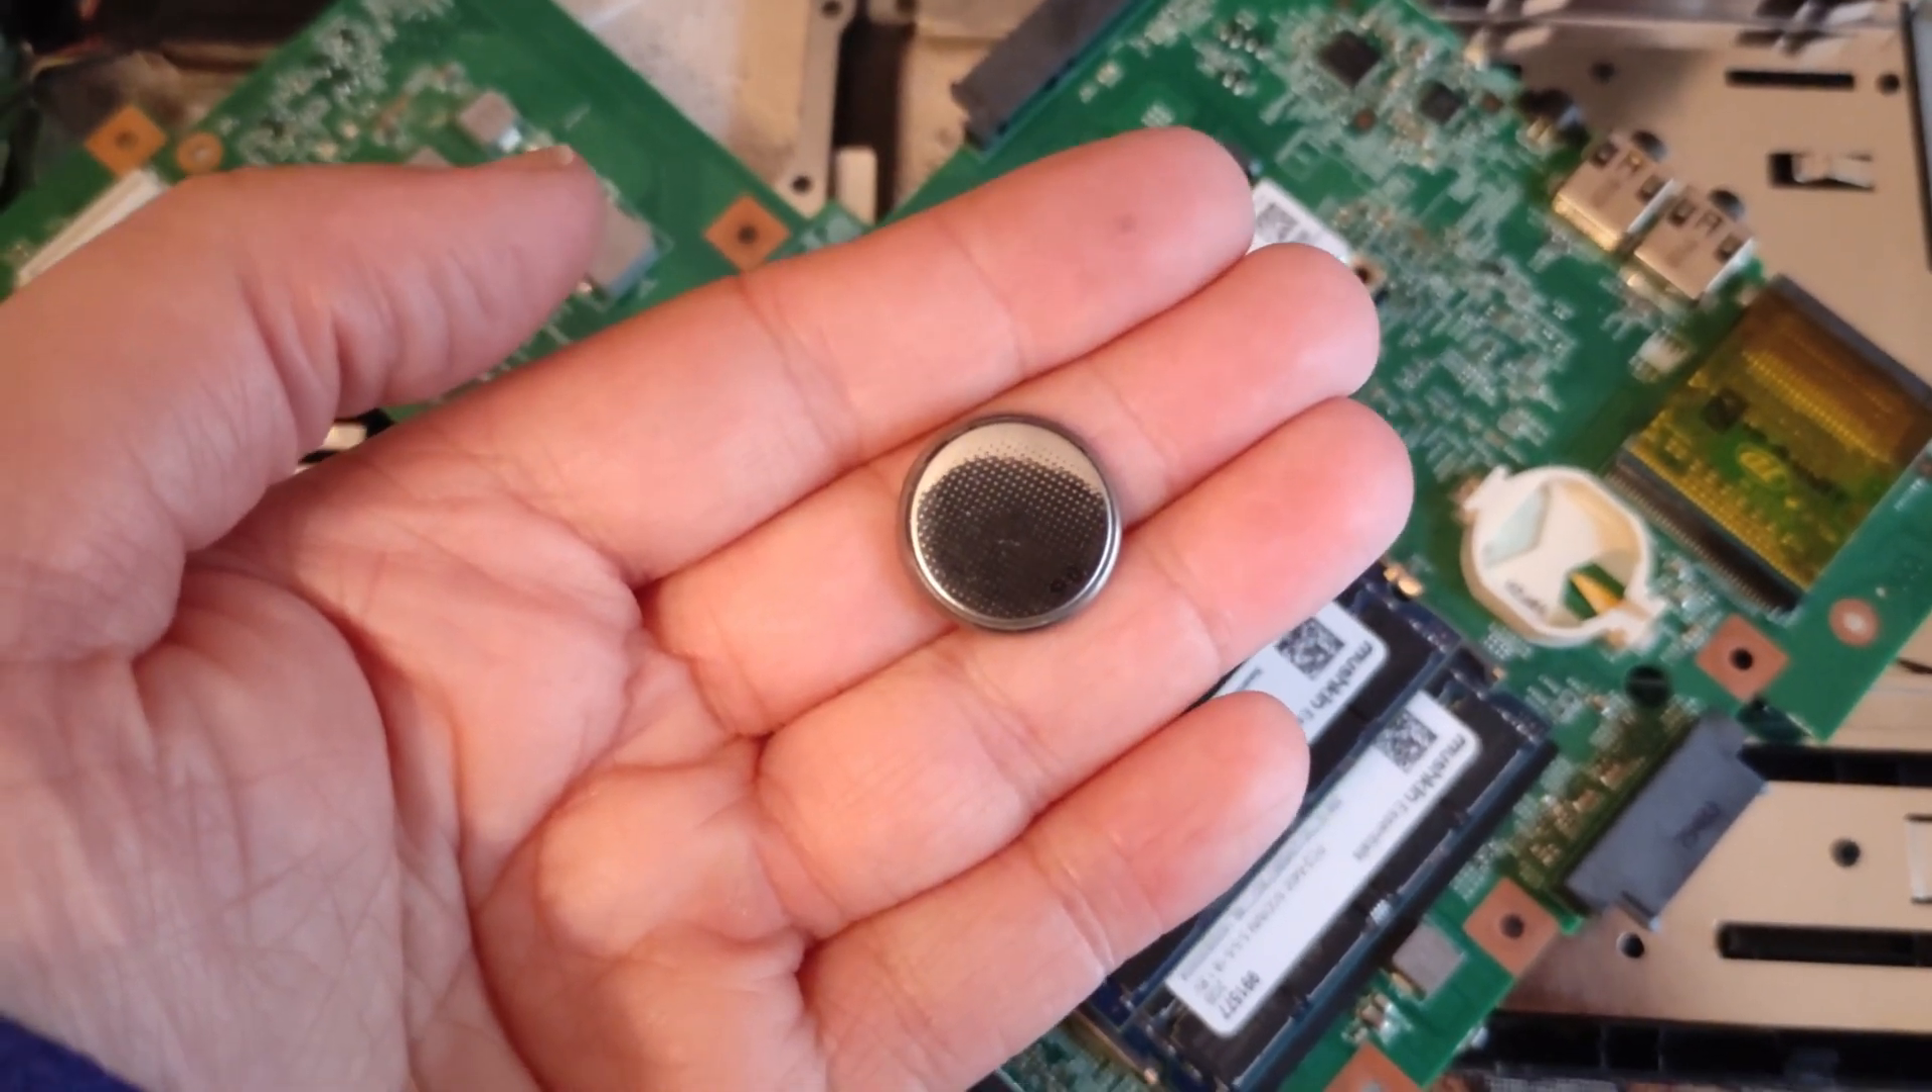Like you can see we have already removed the battery and we're gonna make a test to see if the energy of the battery is okay or we have to replace it.